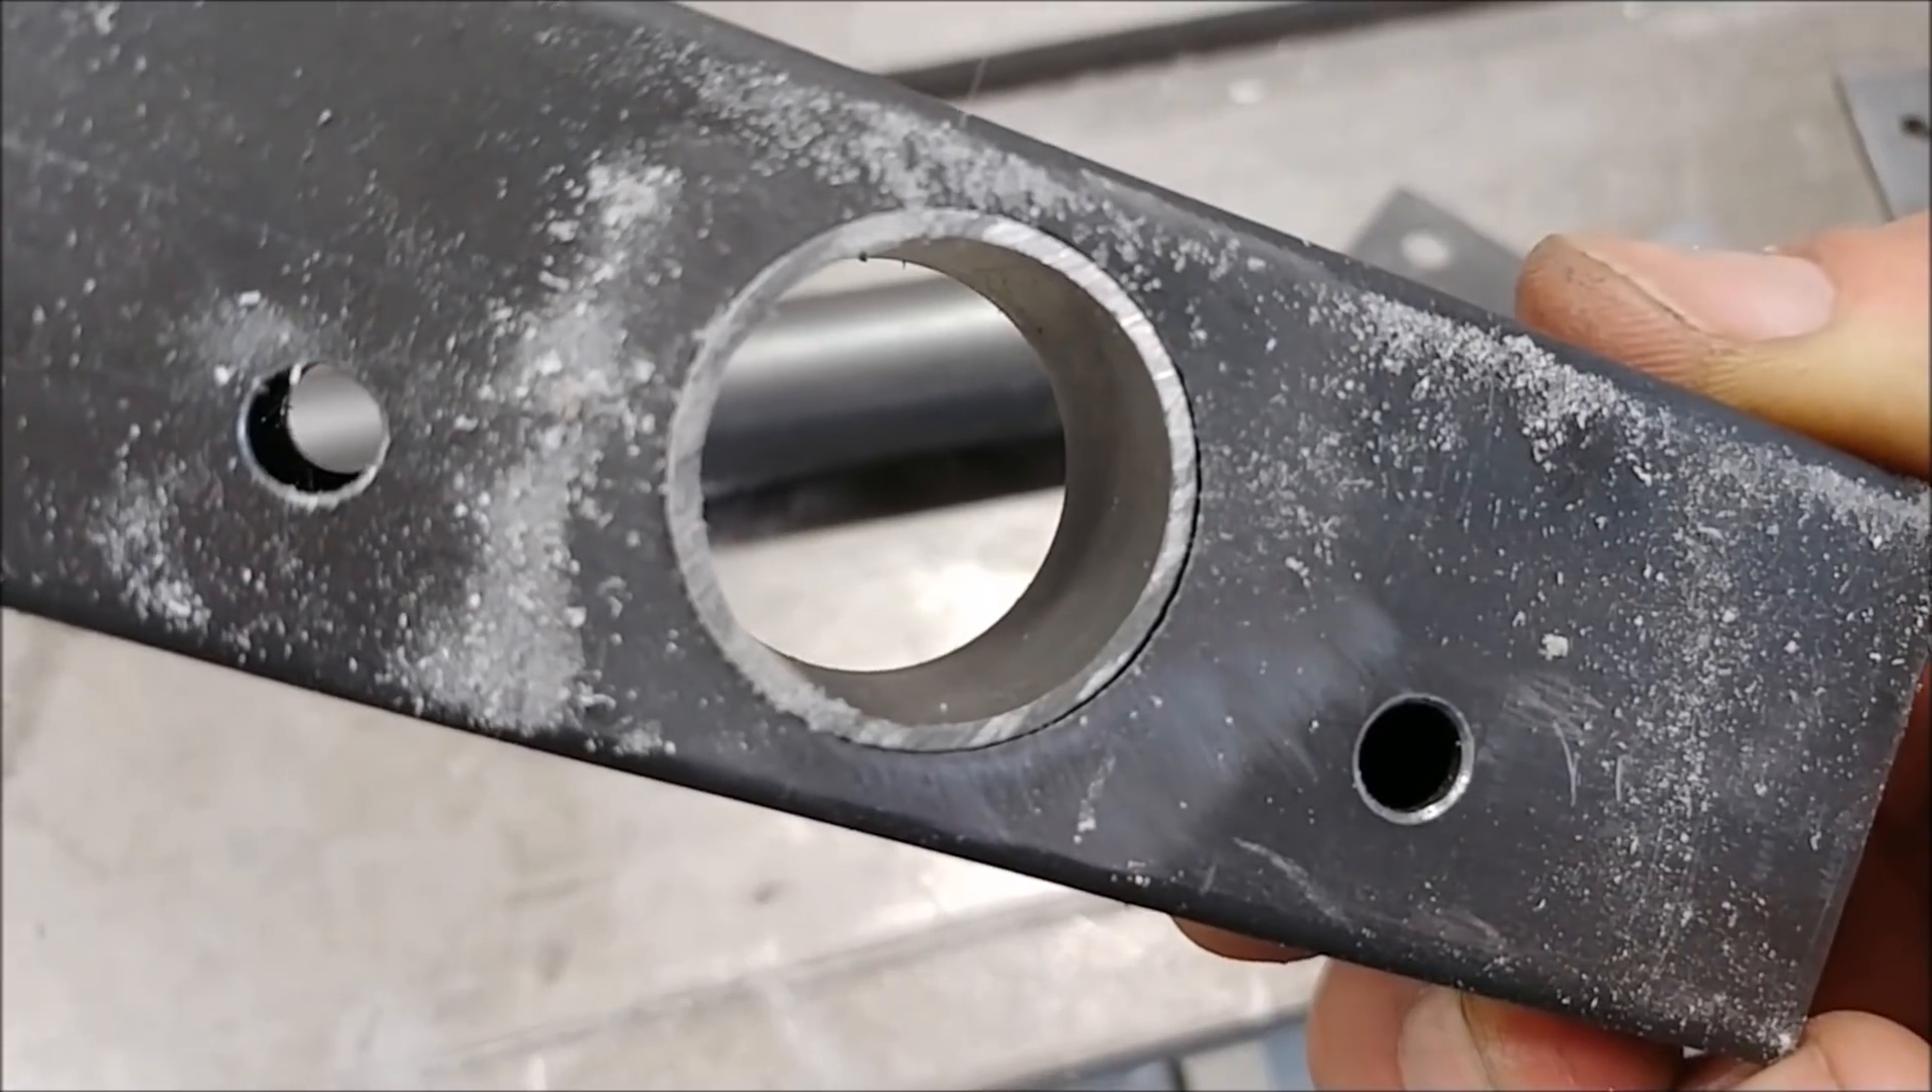I cut off a piece of tube and fit that into place that's going to be welded in to close that out.